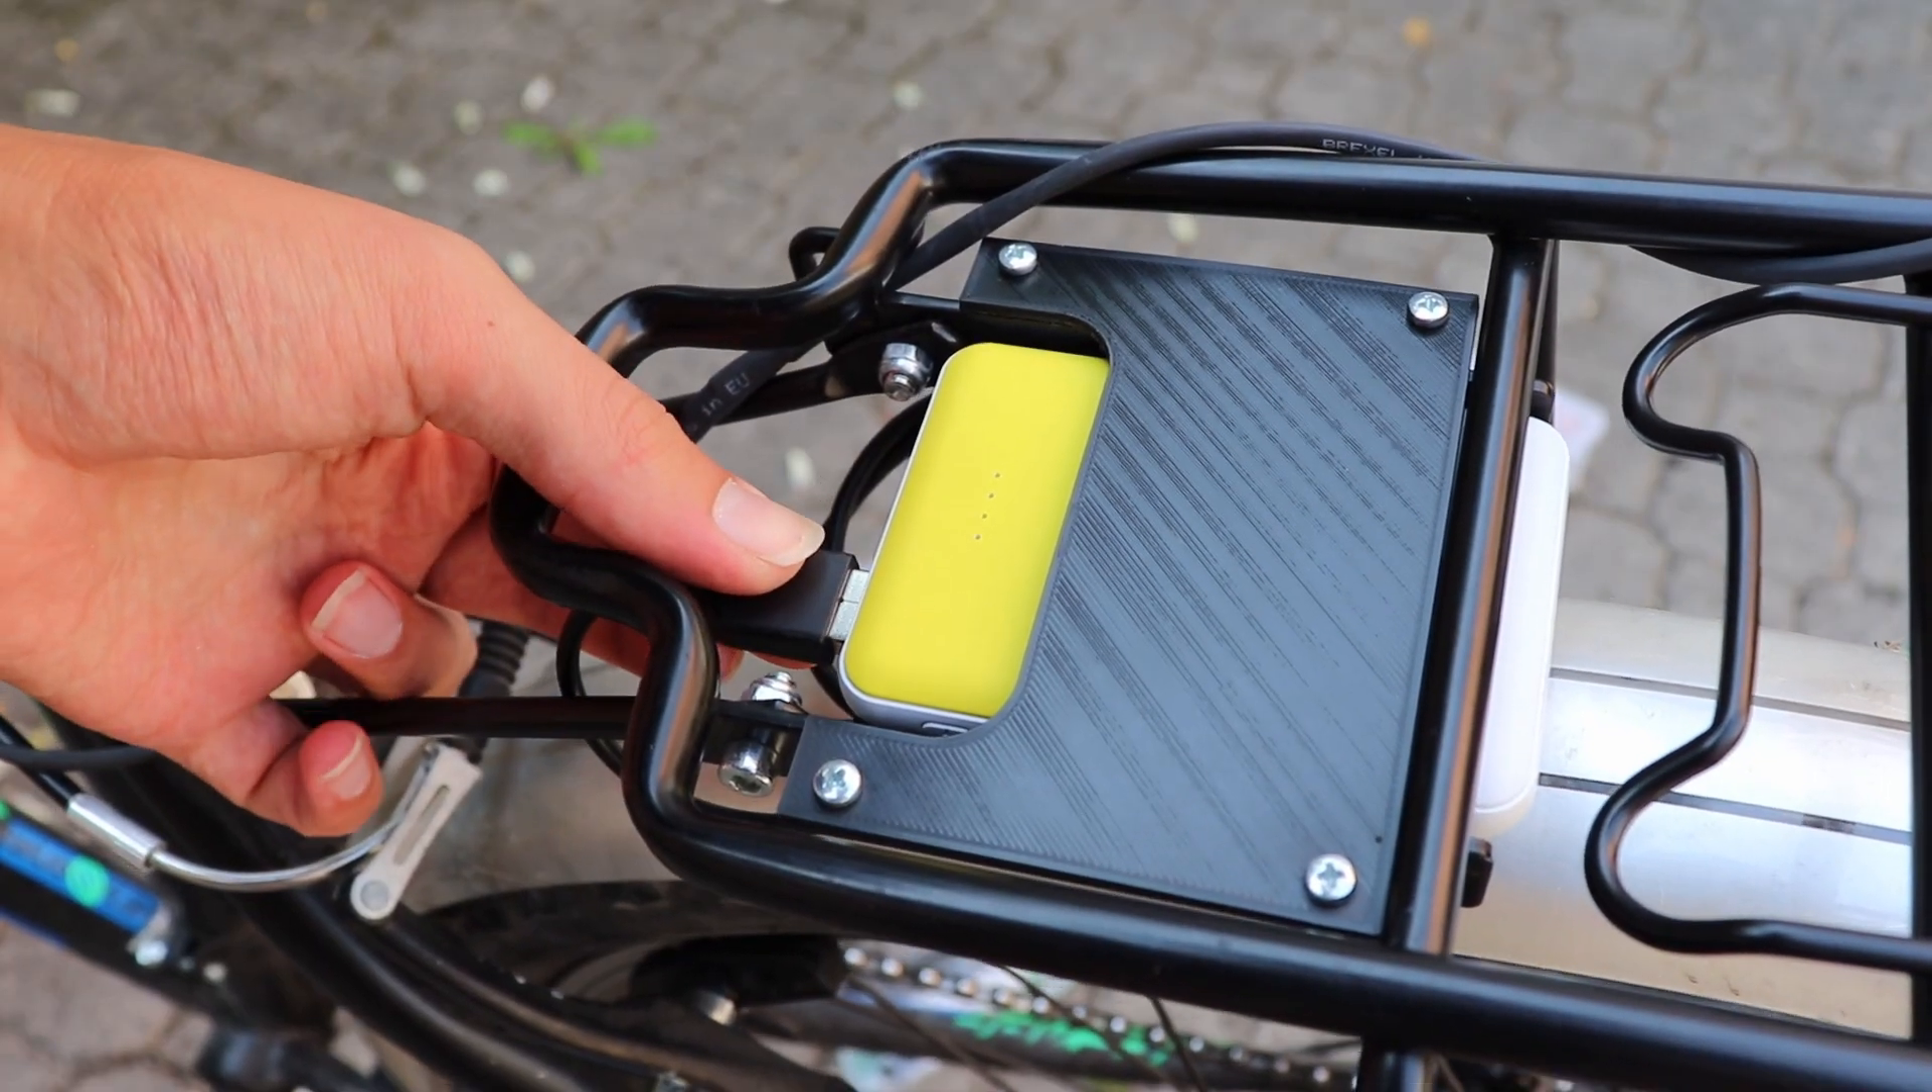Ho infilato il supporto al suo posto e ho avvitato il coperchio con quattro bulloni.